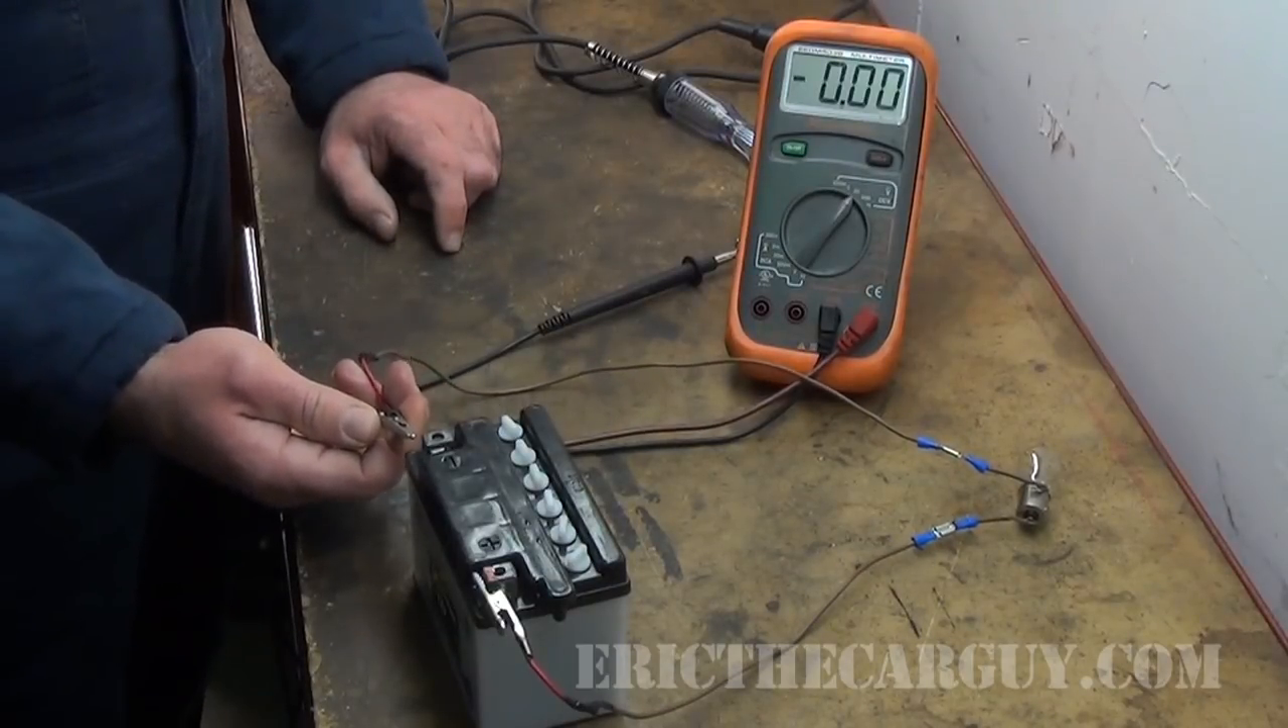Right now, the circuit's not hooked up.